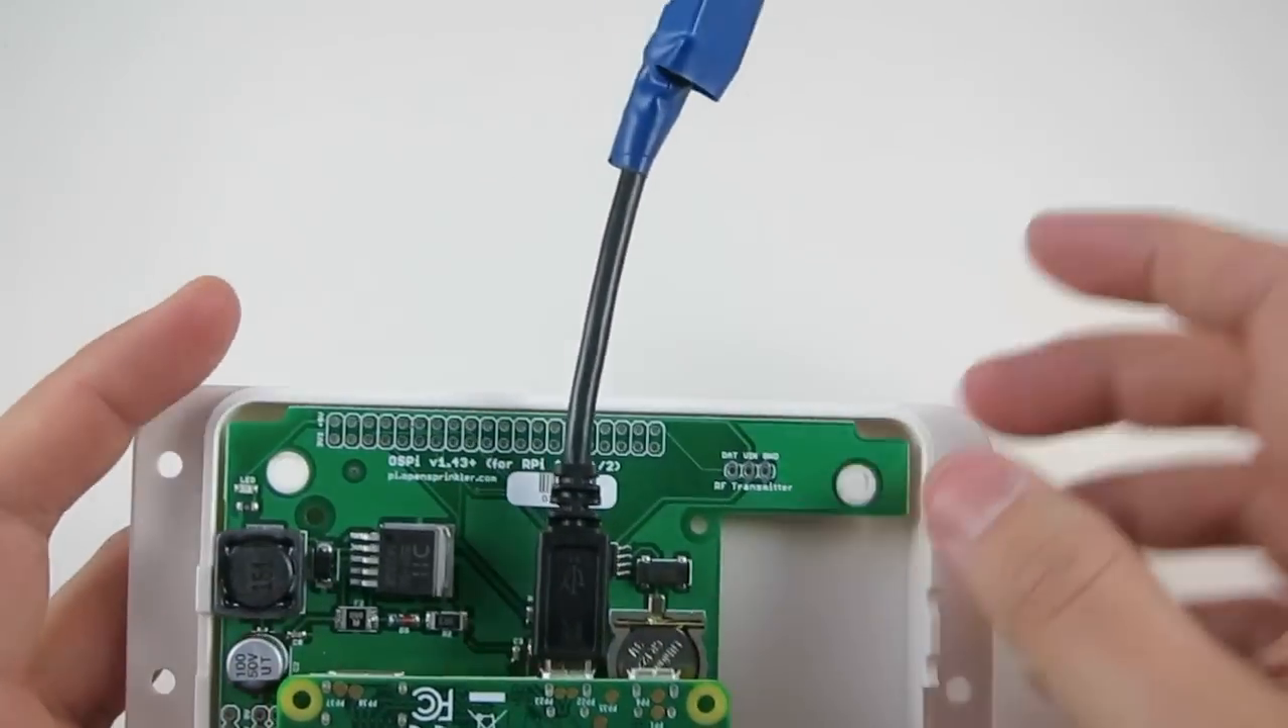Now, because this is a self-made cable, it sort of sticks out of the enclosure.